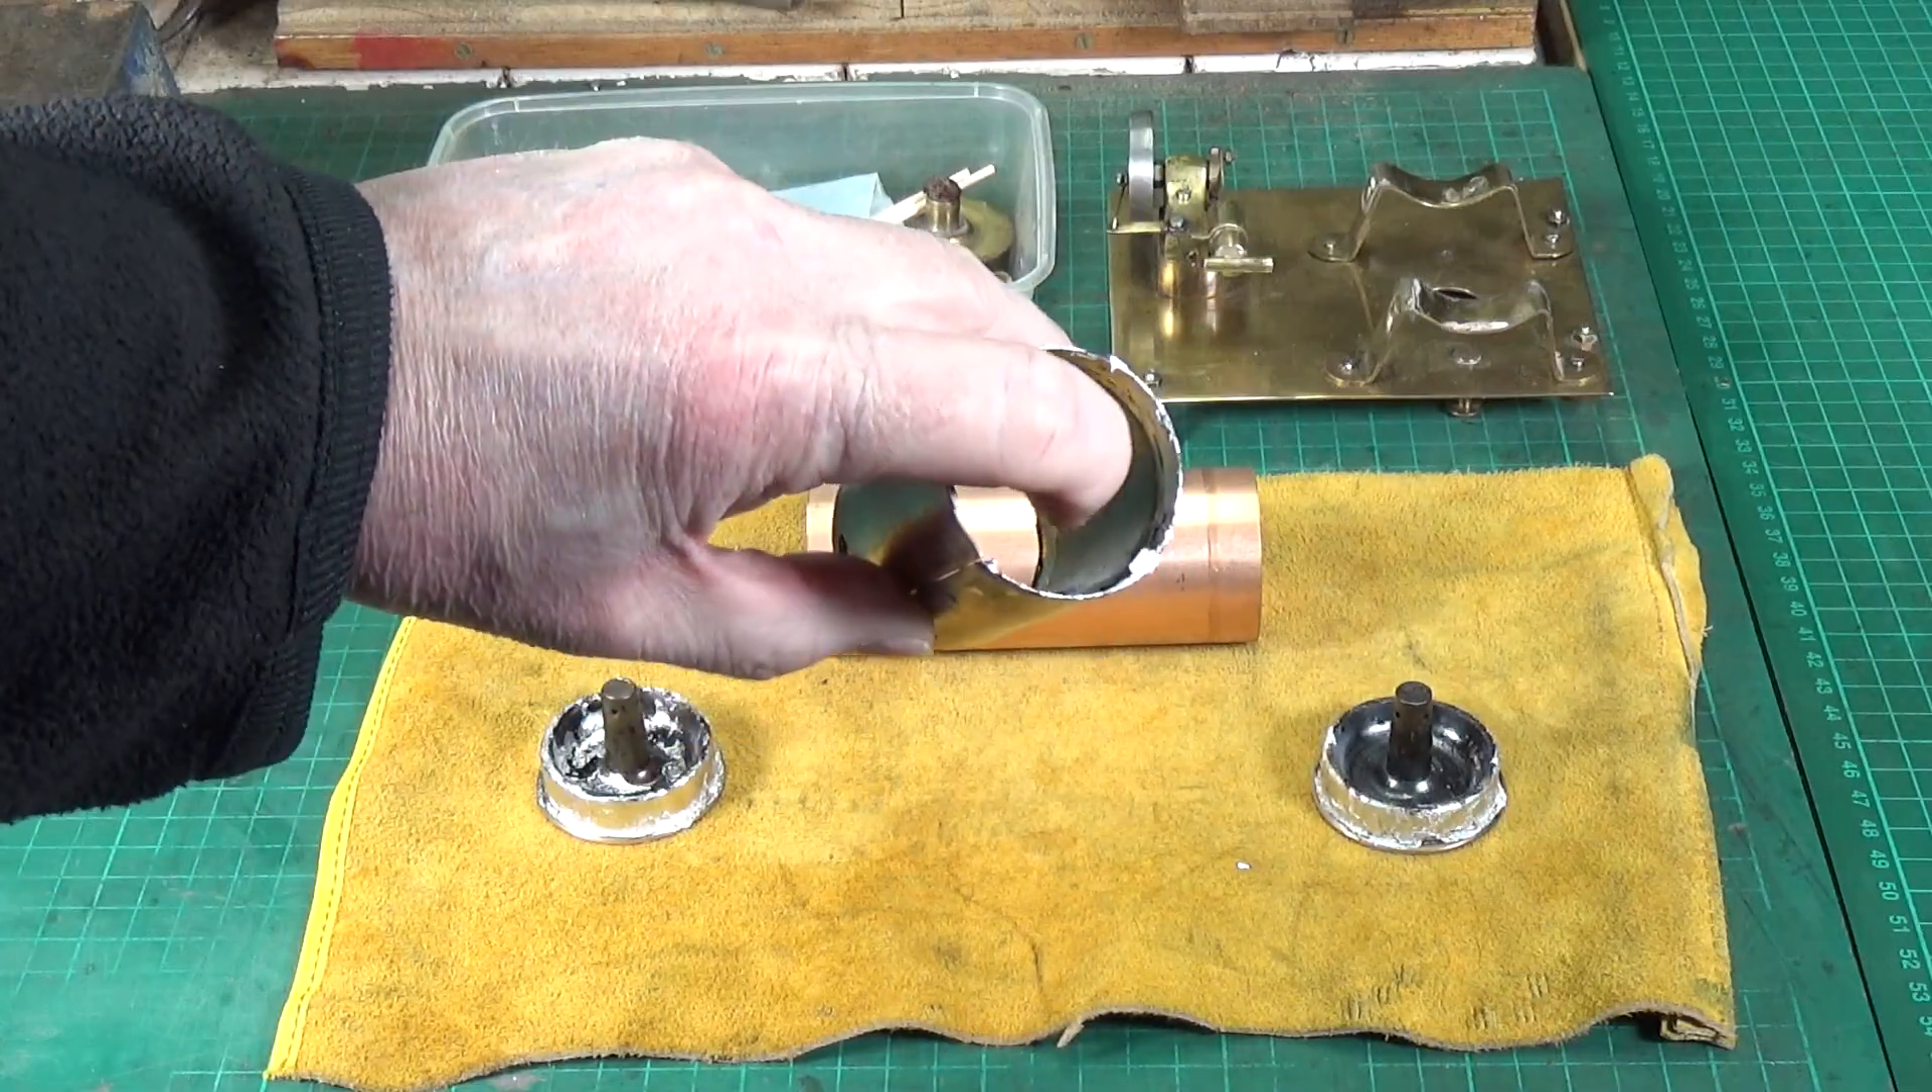Well with a judicious use of the gas torch the original boiler from the small little steam engine is now in its component parts and it's as you can see it is actually a rolled piece of copper sheet.